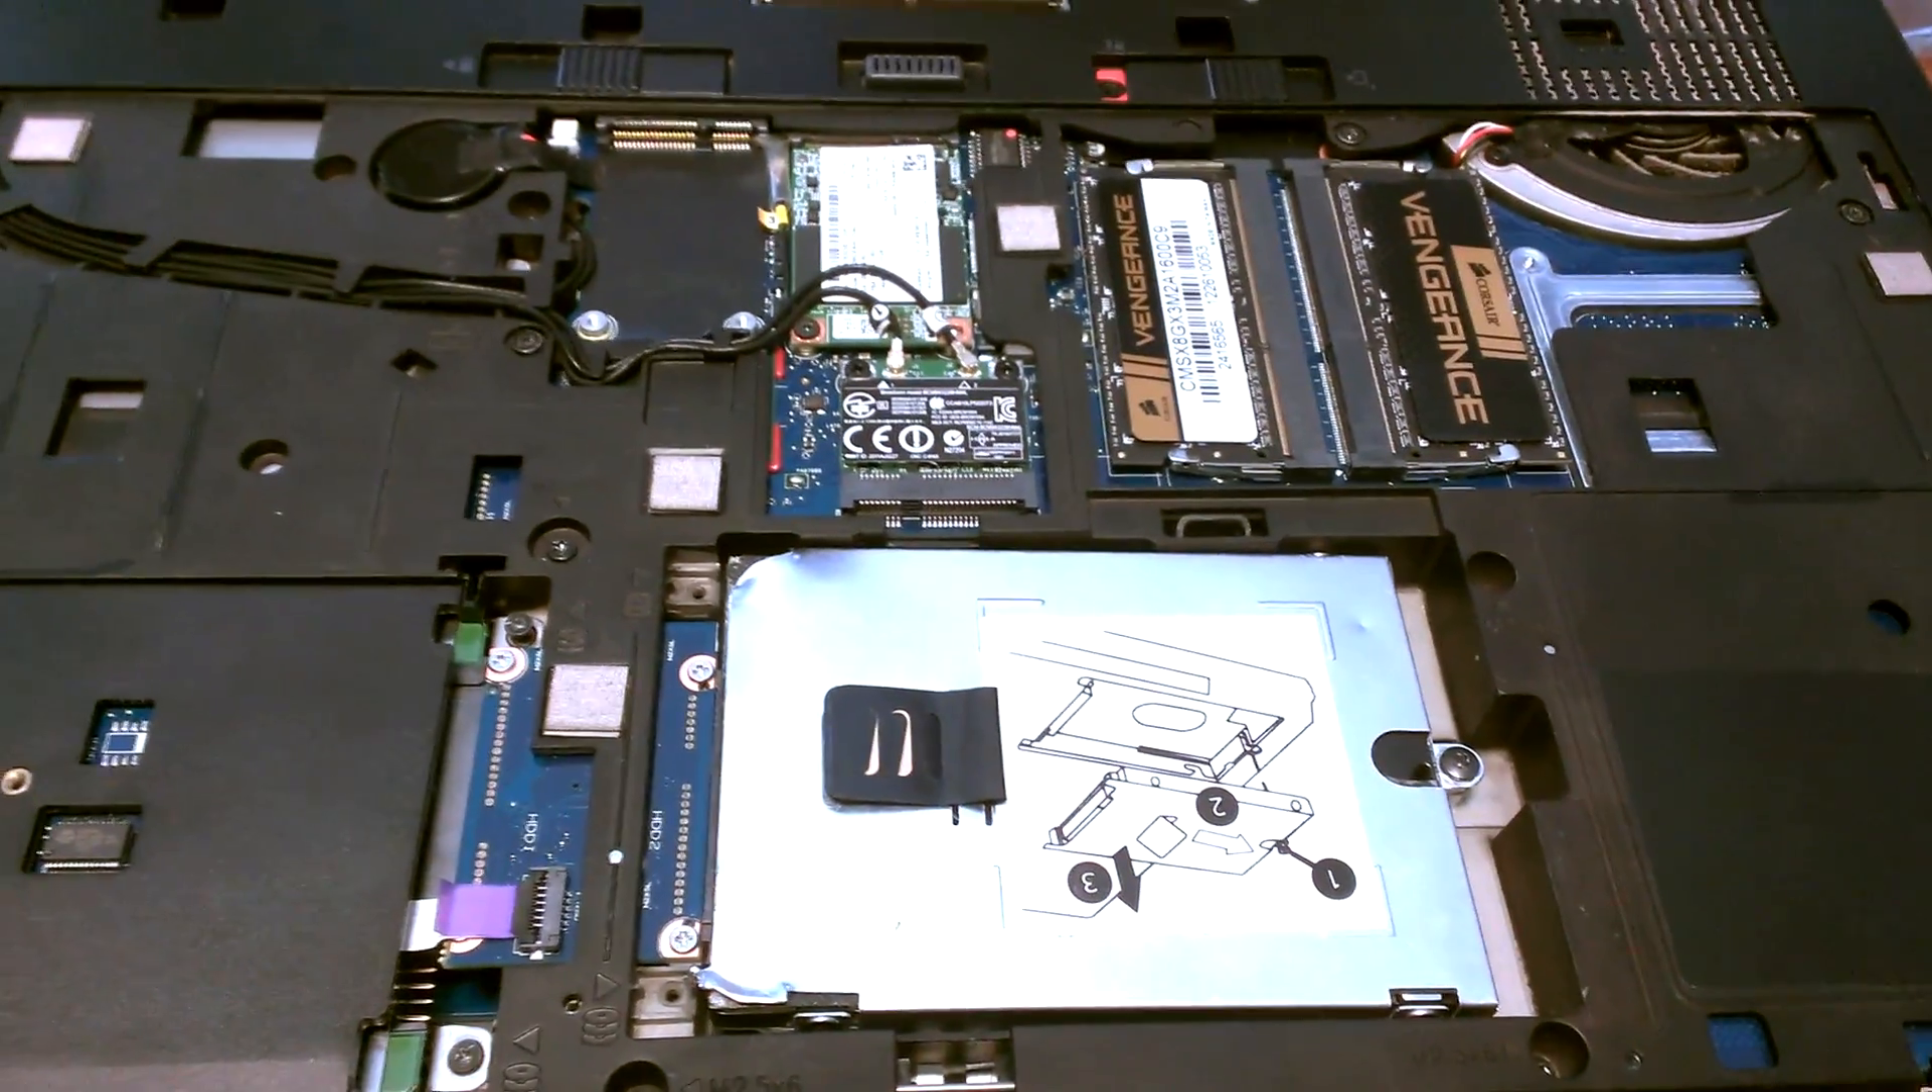So I've, uh, taken the back cover of my laptop off.